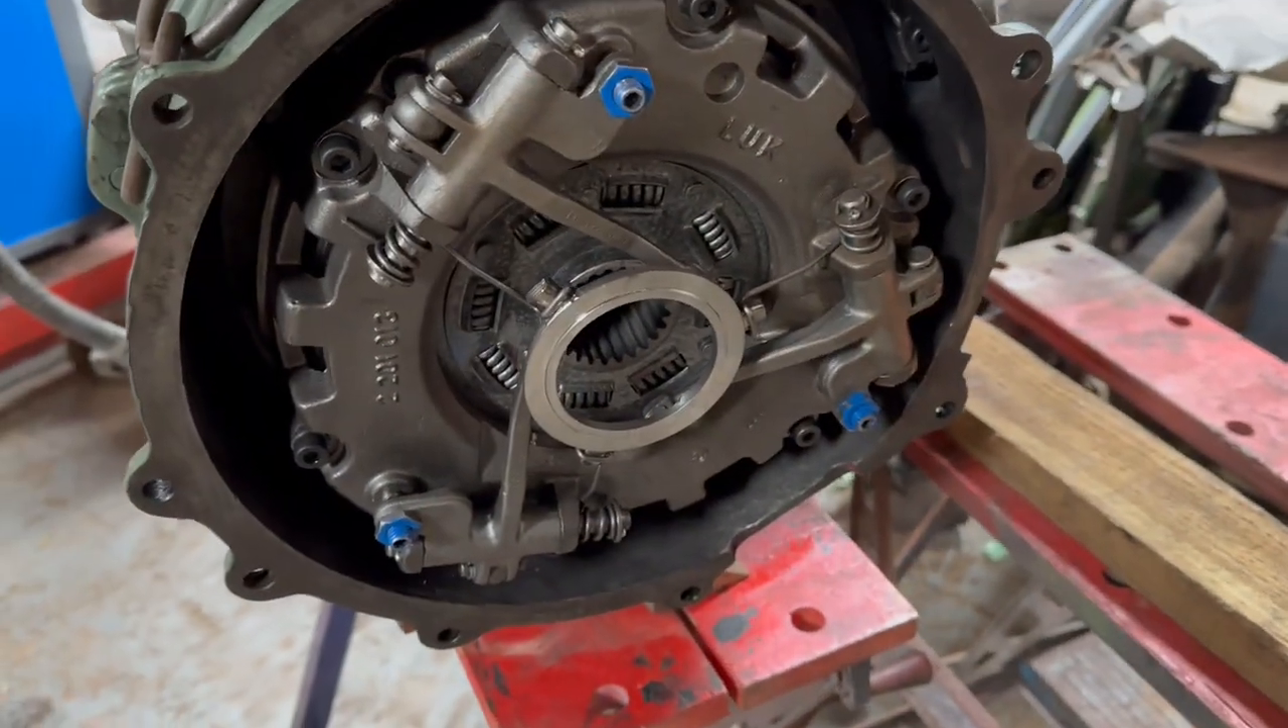Clutch cover is all installed.